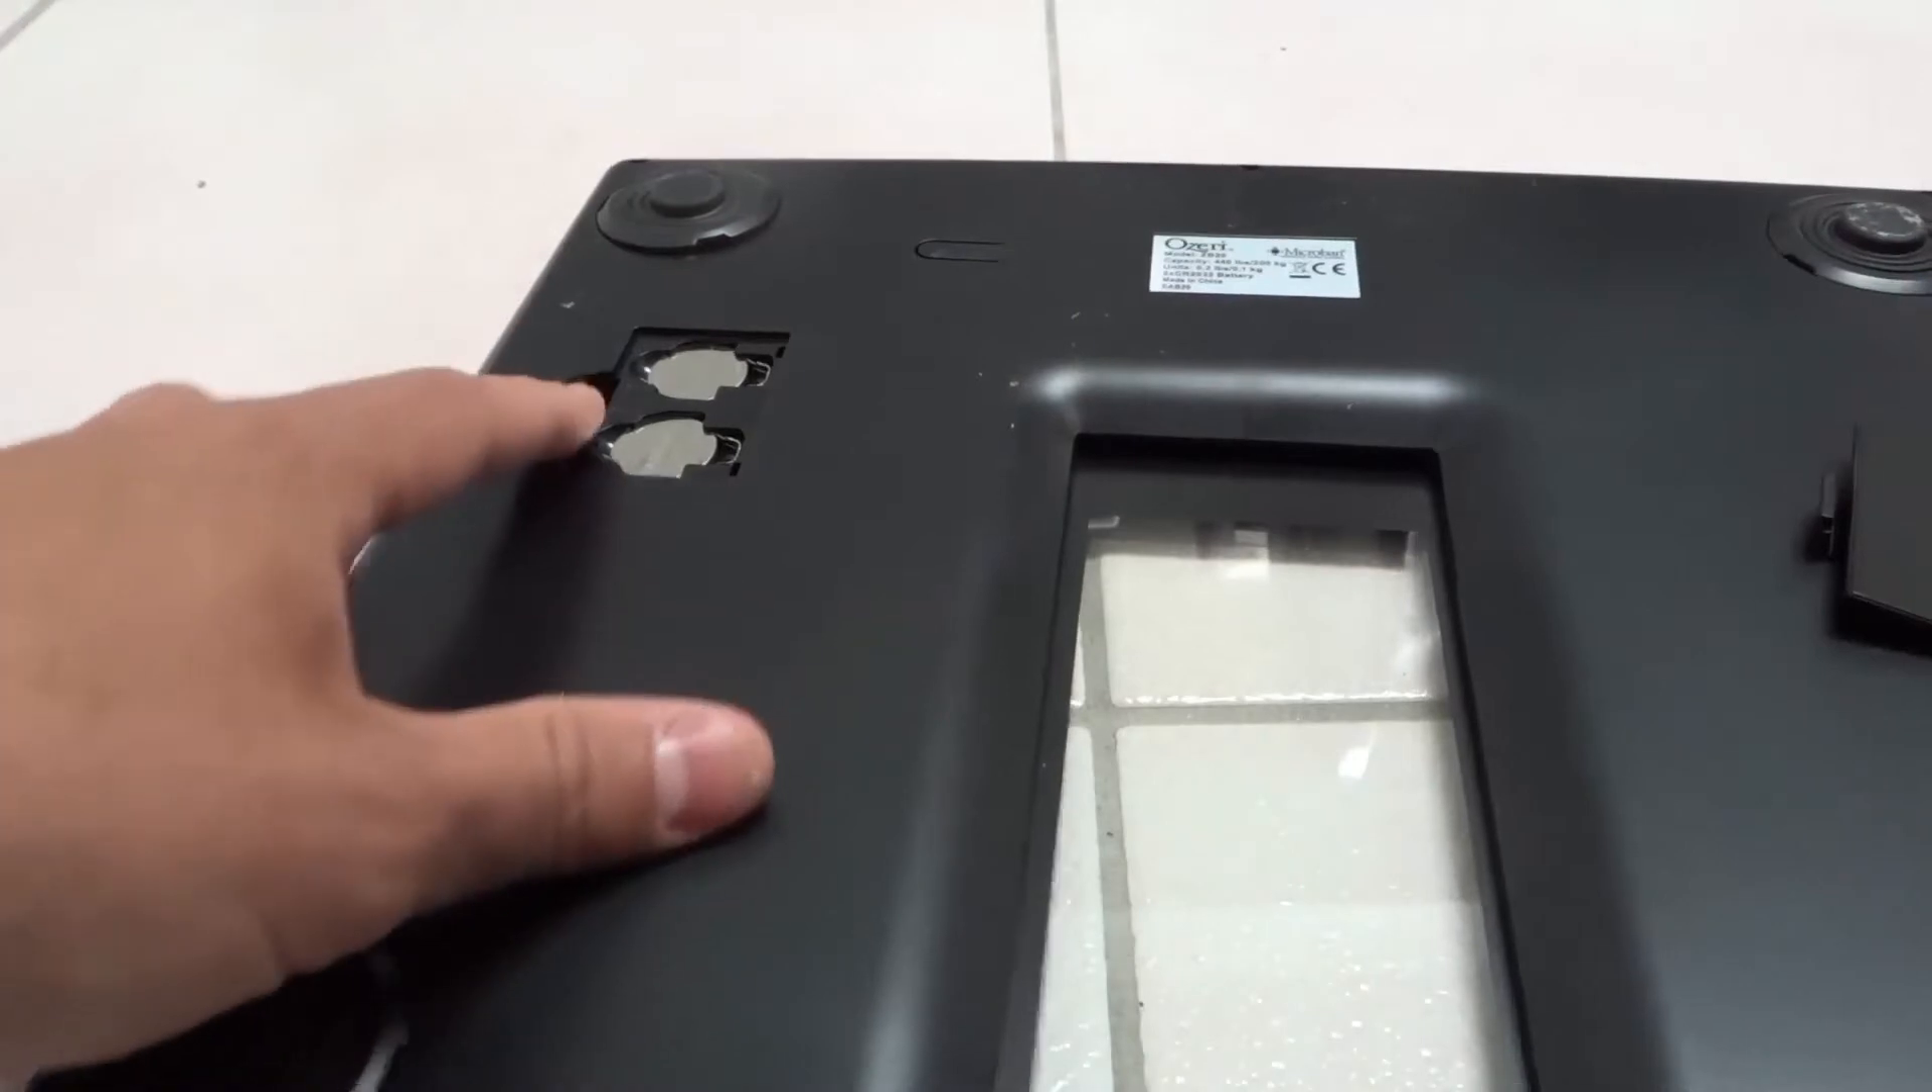So we now have access to the batteries over here.